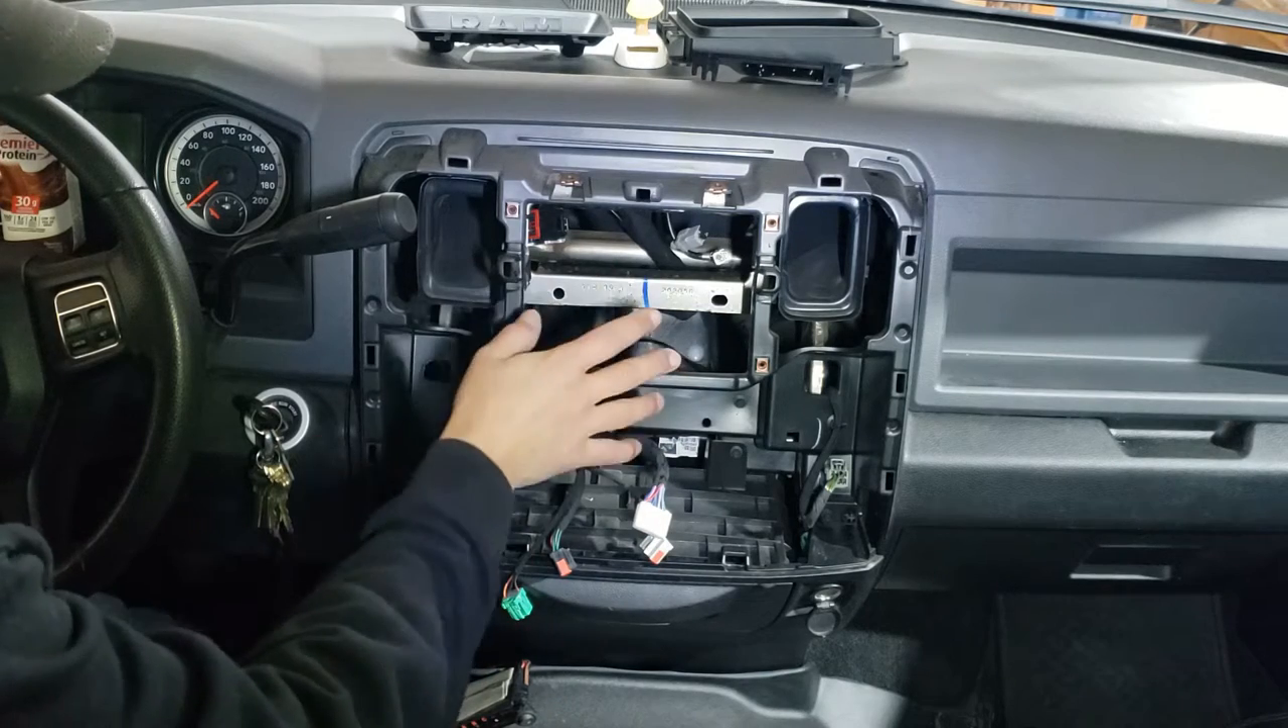Okay, so I've got the dash removed, like the console cover, whatever it's called. I've got the old radio removed.